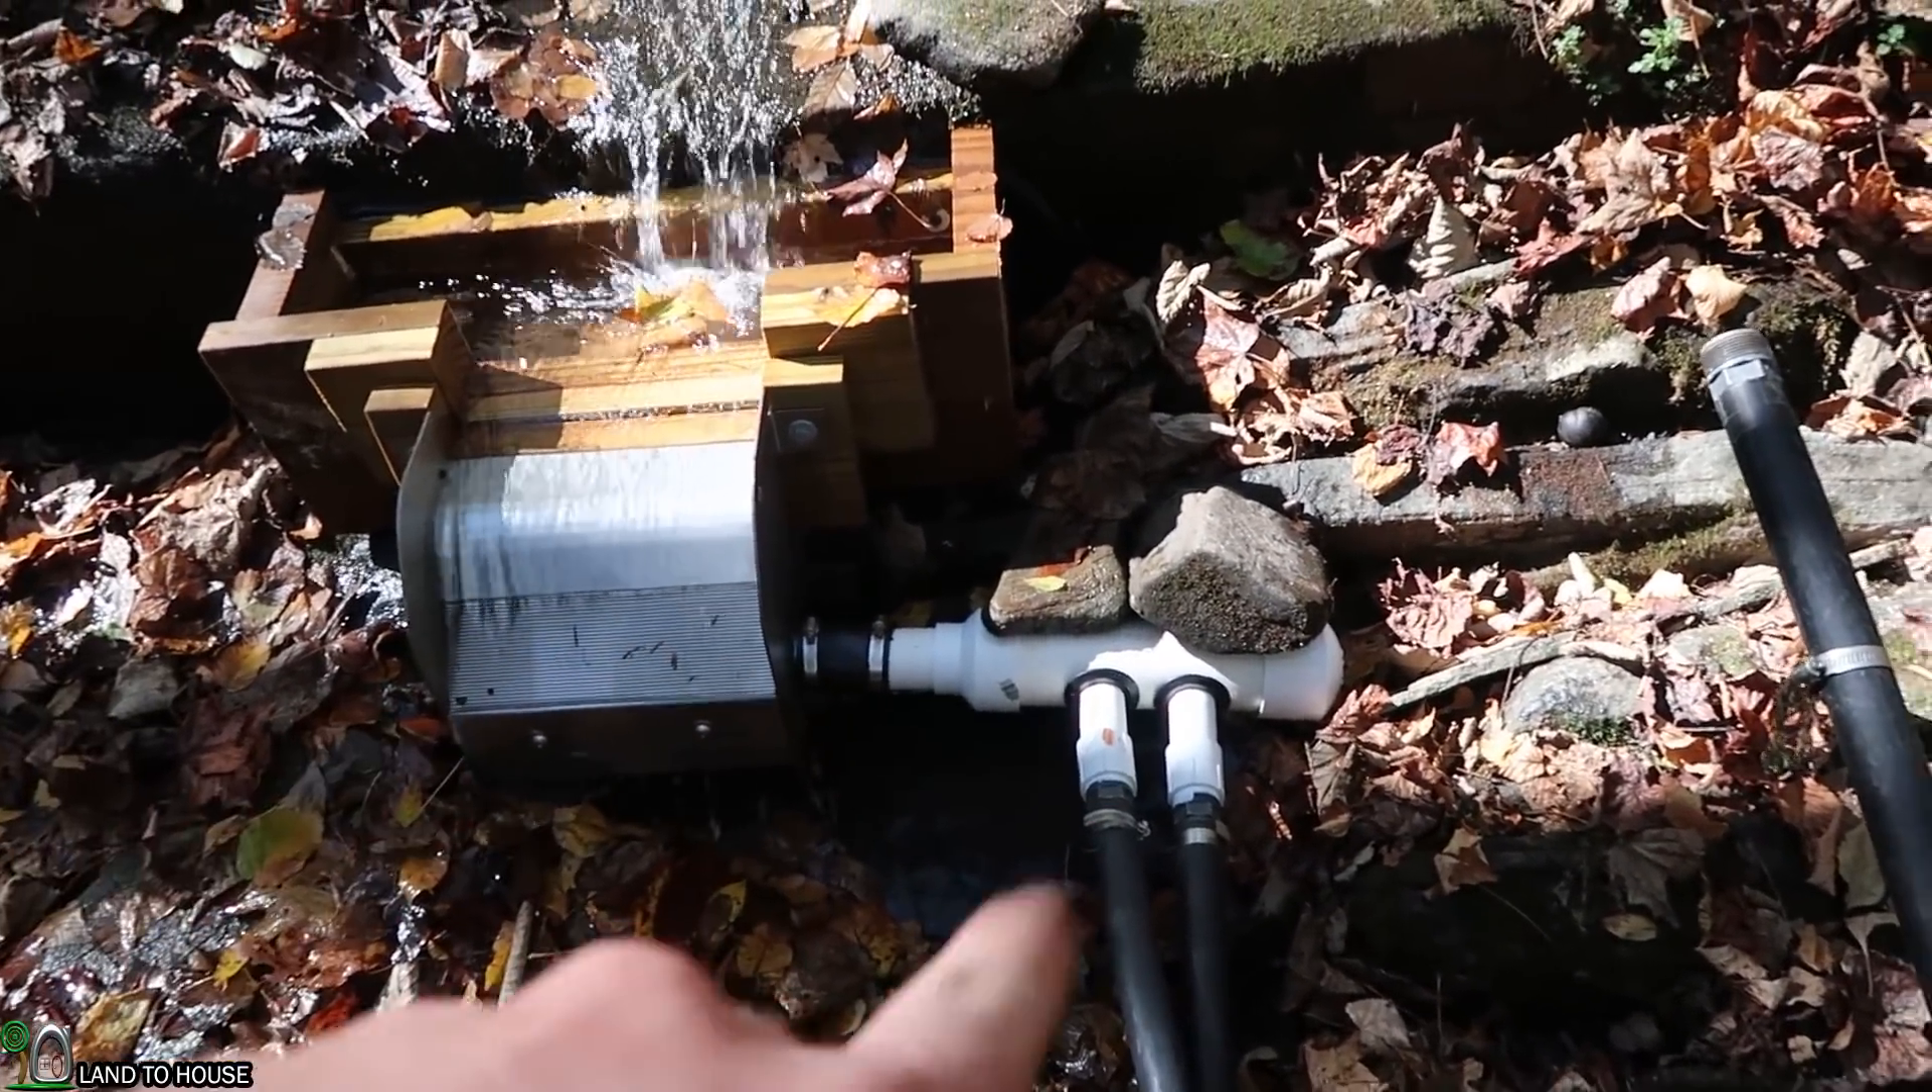I believe that's it the manifold is now installed.